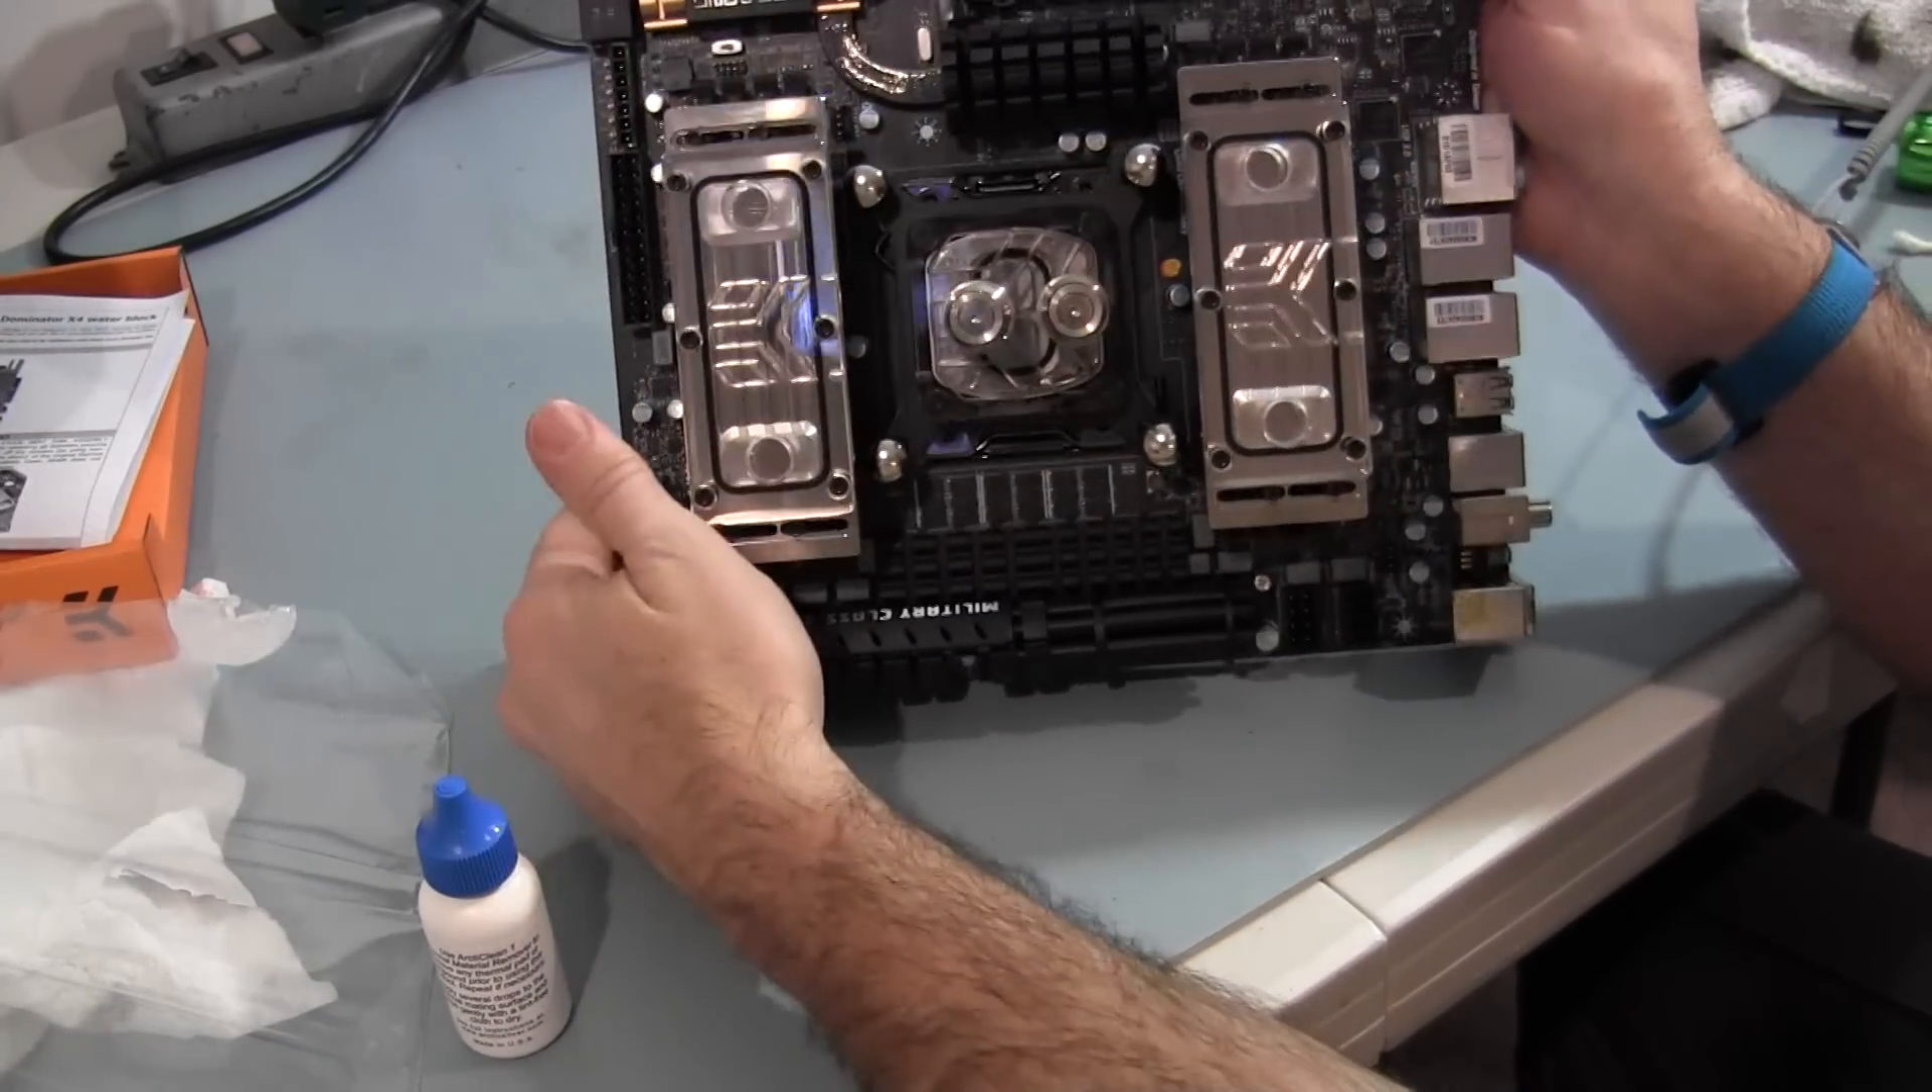Okay, got both water blocks on there.